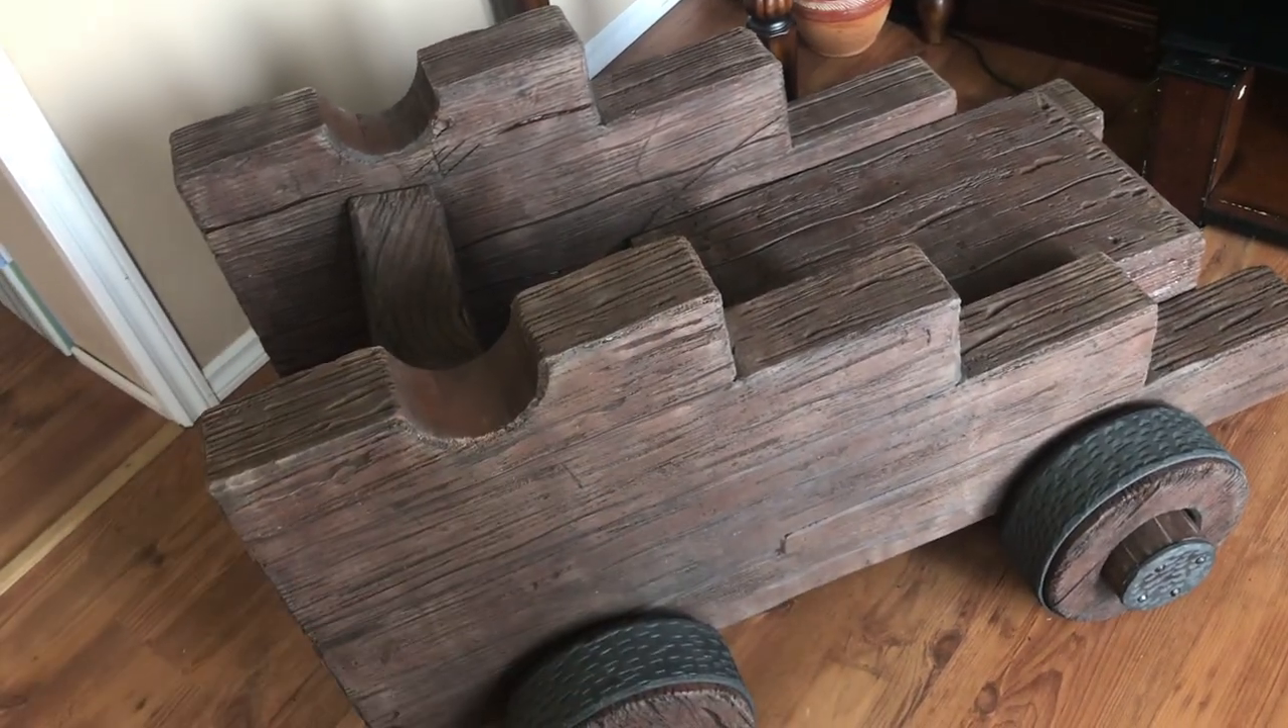Of course we are missing an entire cannon which kind of is needed to make it a cannon.